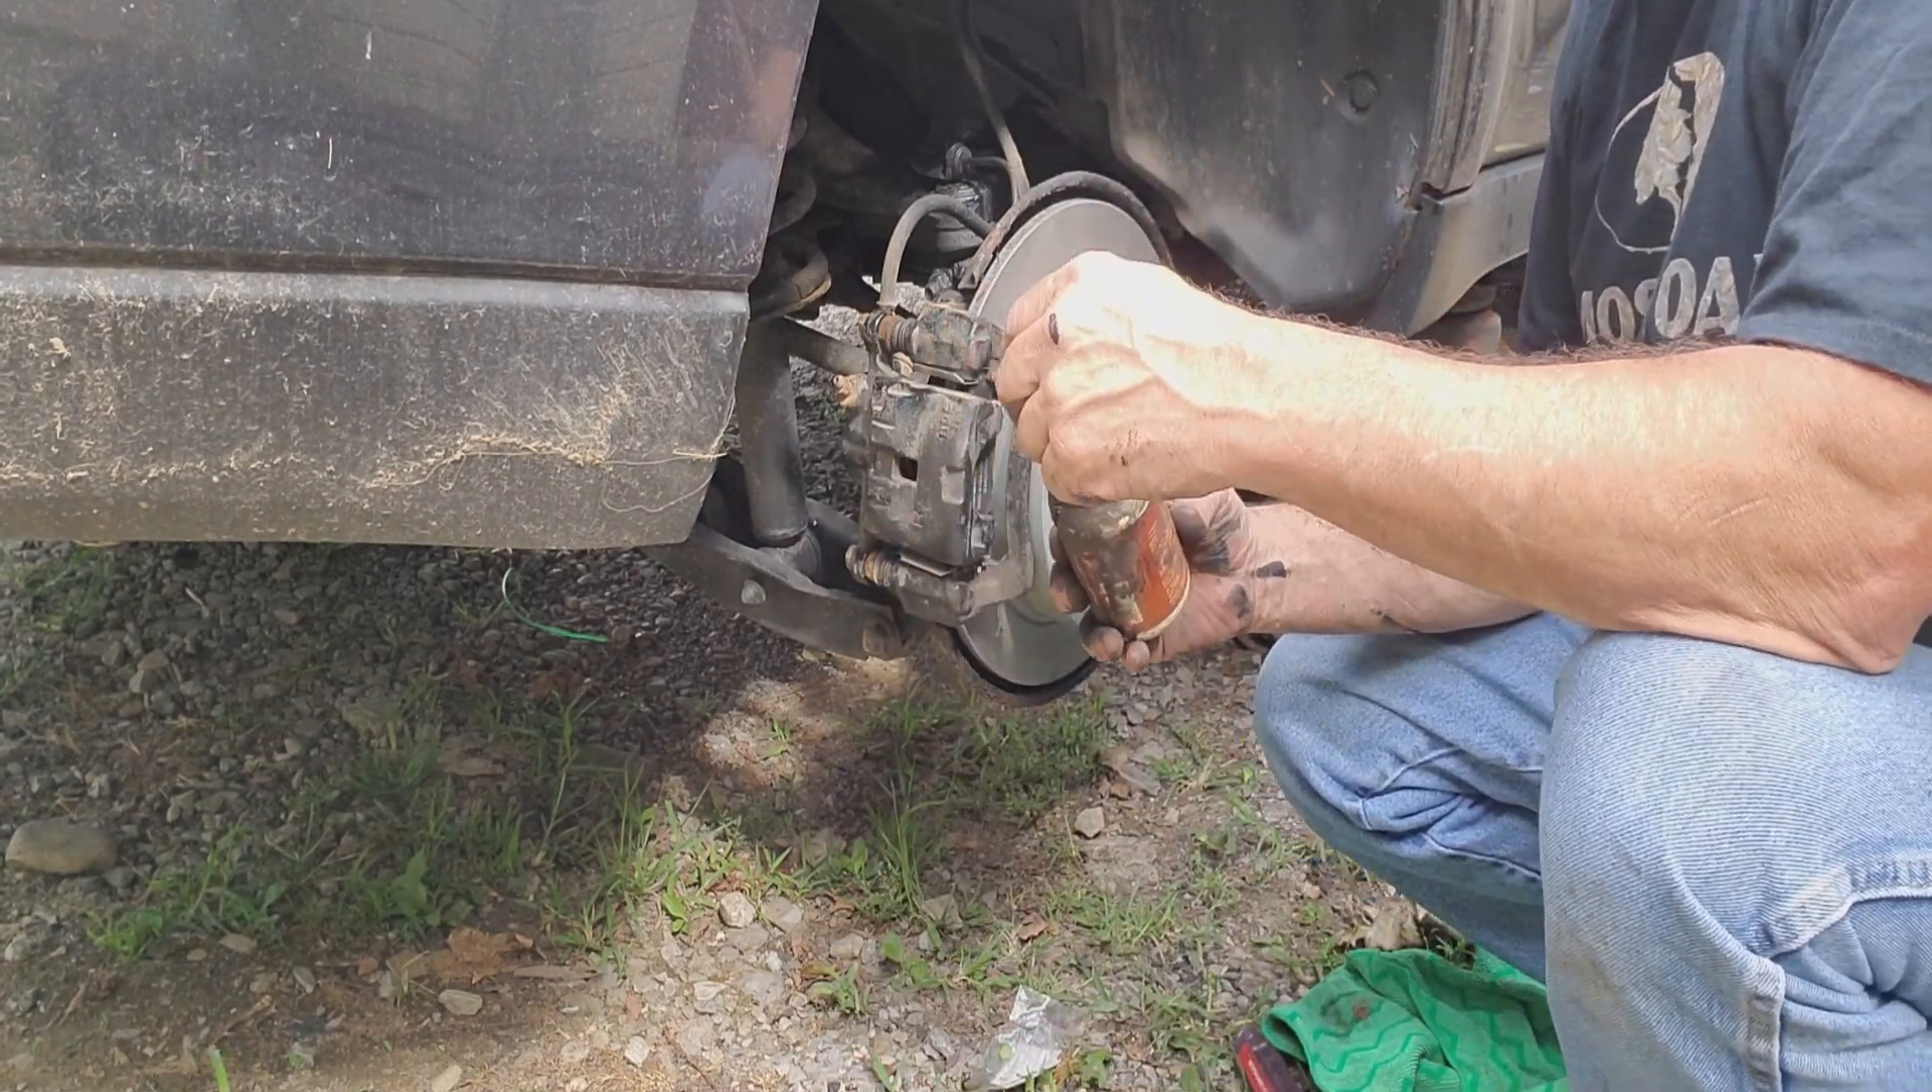I just got to put the wheel back on.